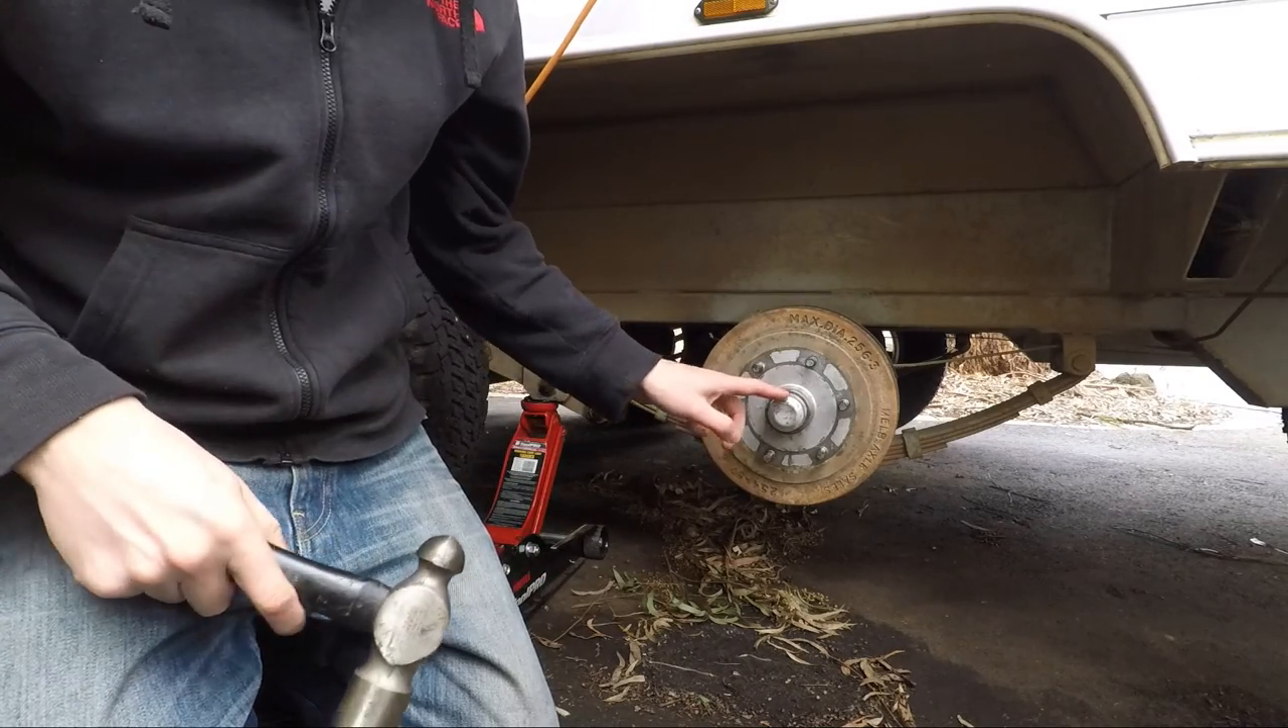So now we've got the wheel off.